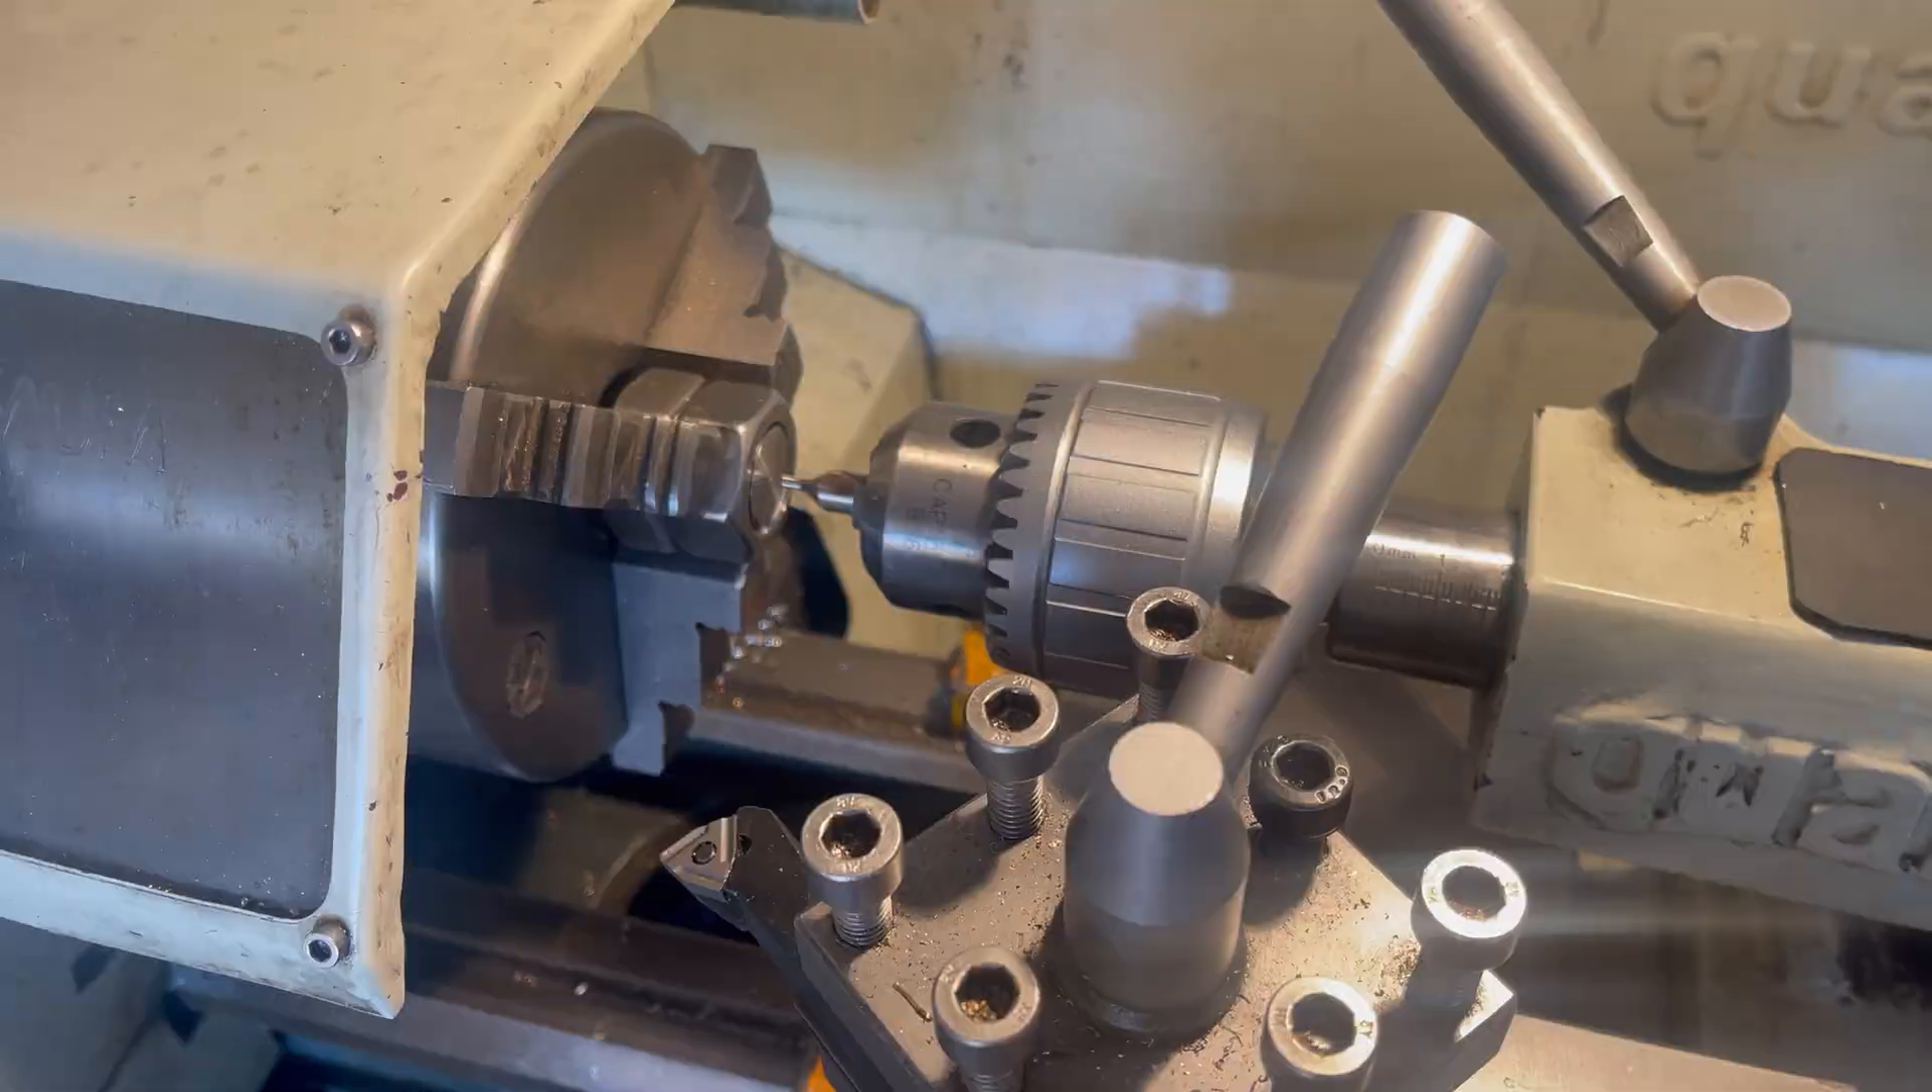Okay I've got my center drill mounted in the chuck.